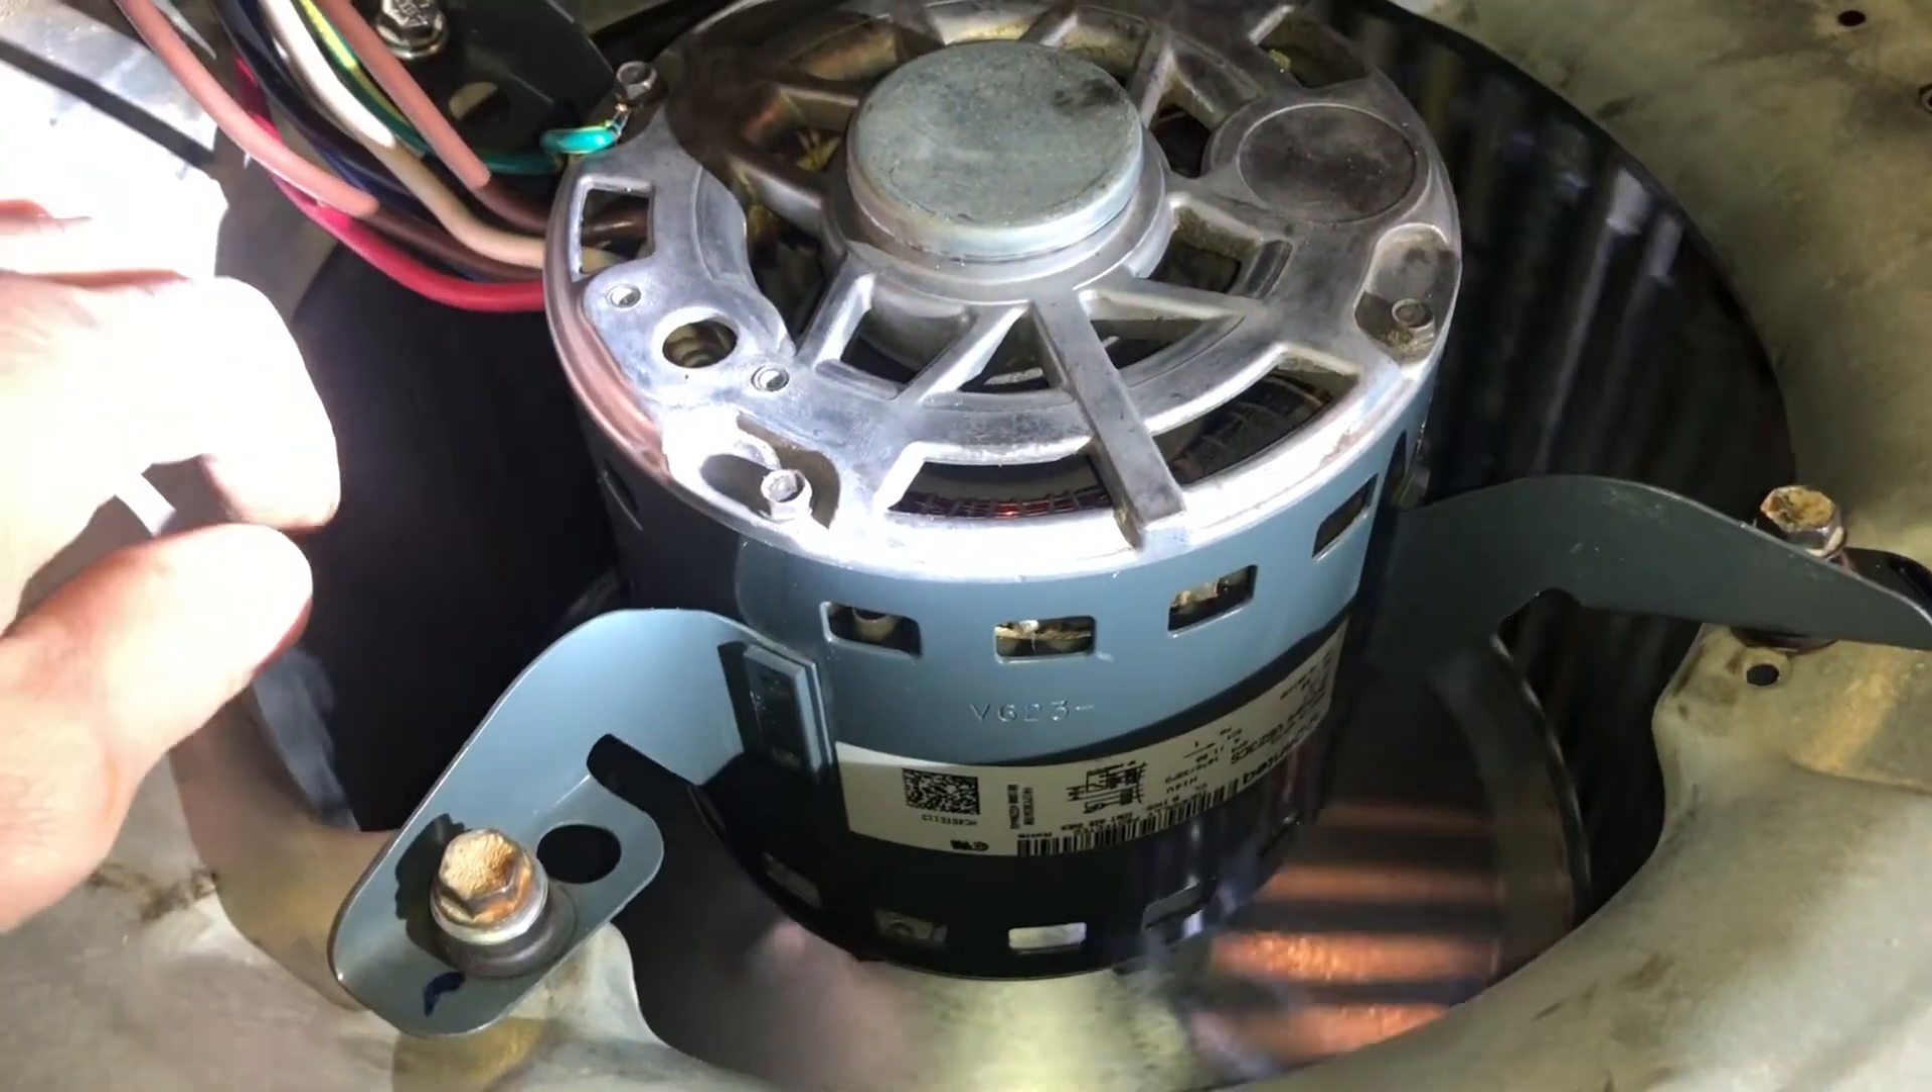I got my motor in position i made sure all the wires are not gonna get tangled all up in there.